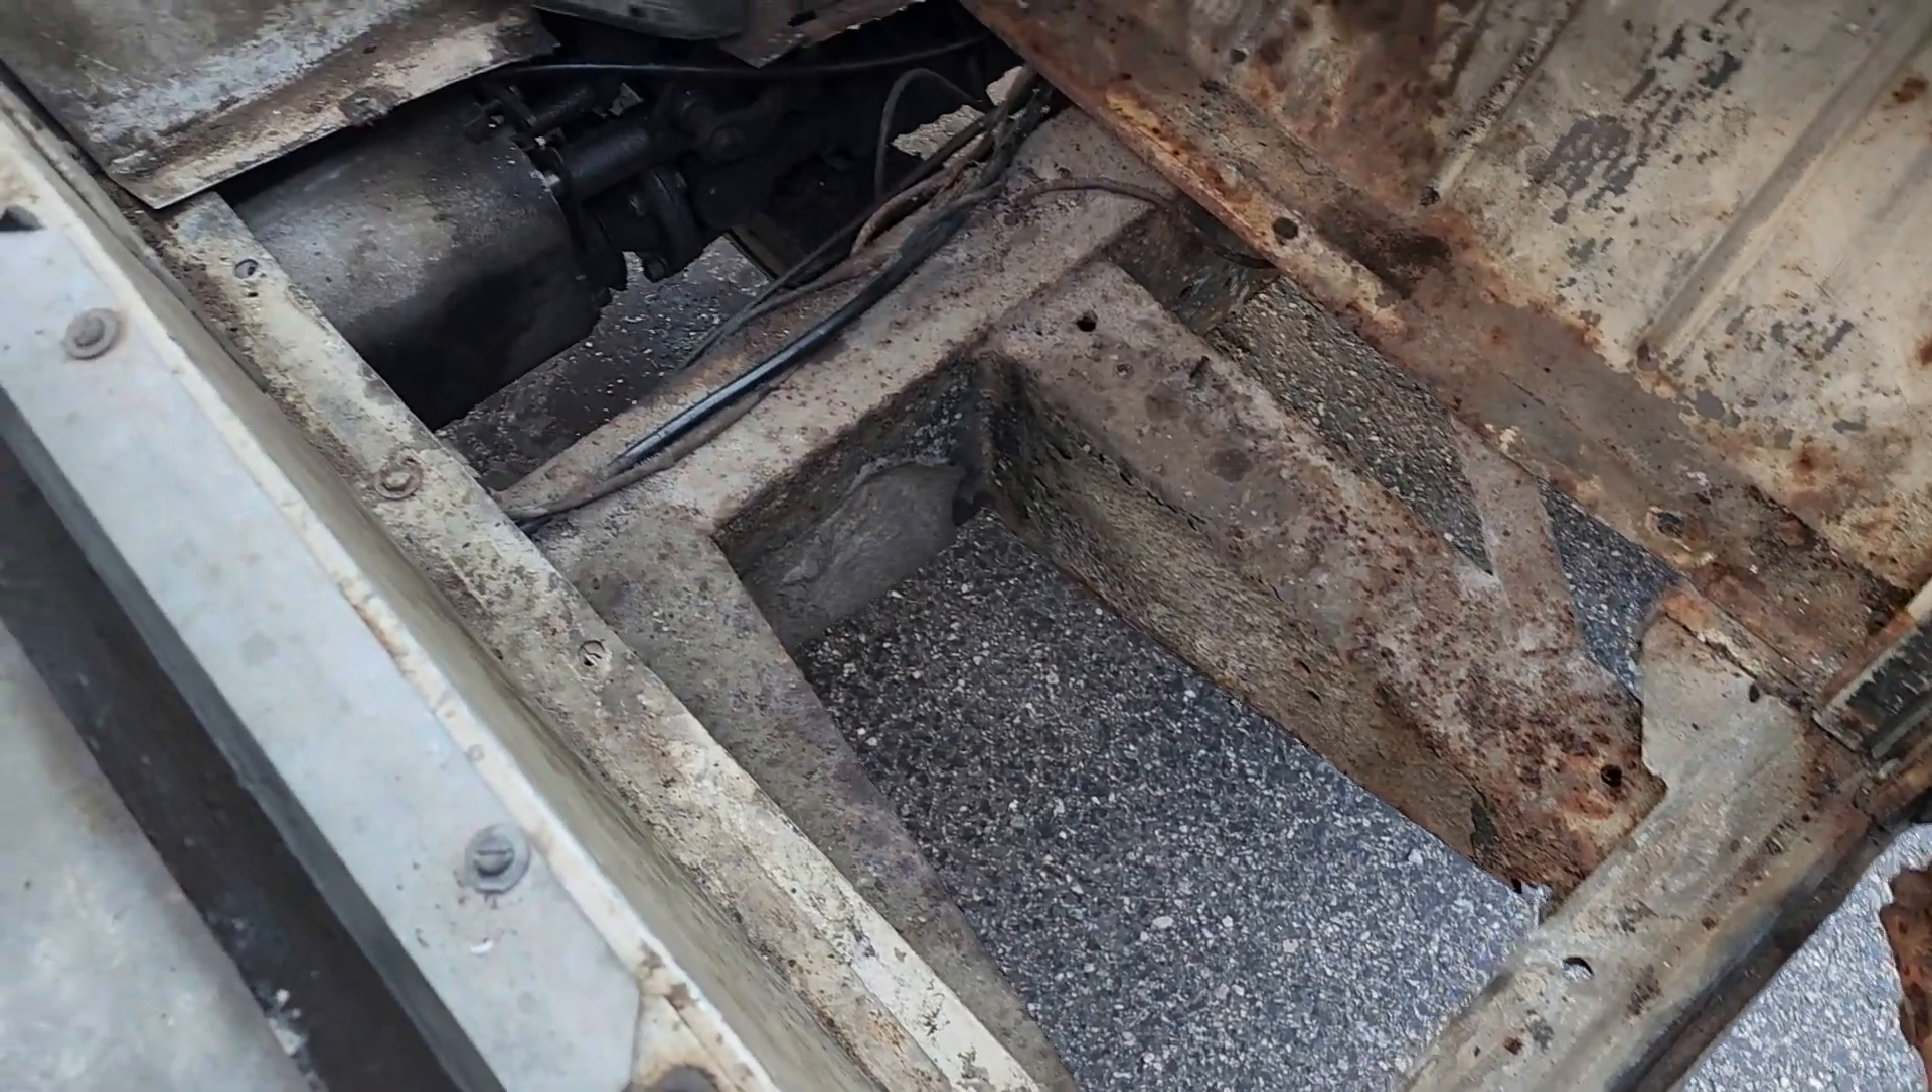I've got part of the floor taken out here.